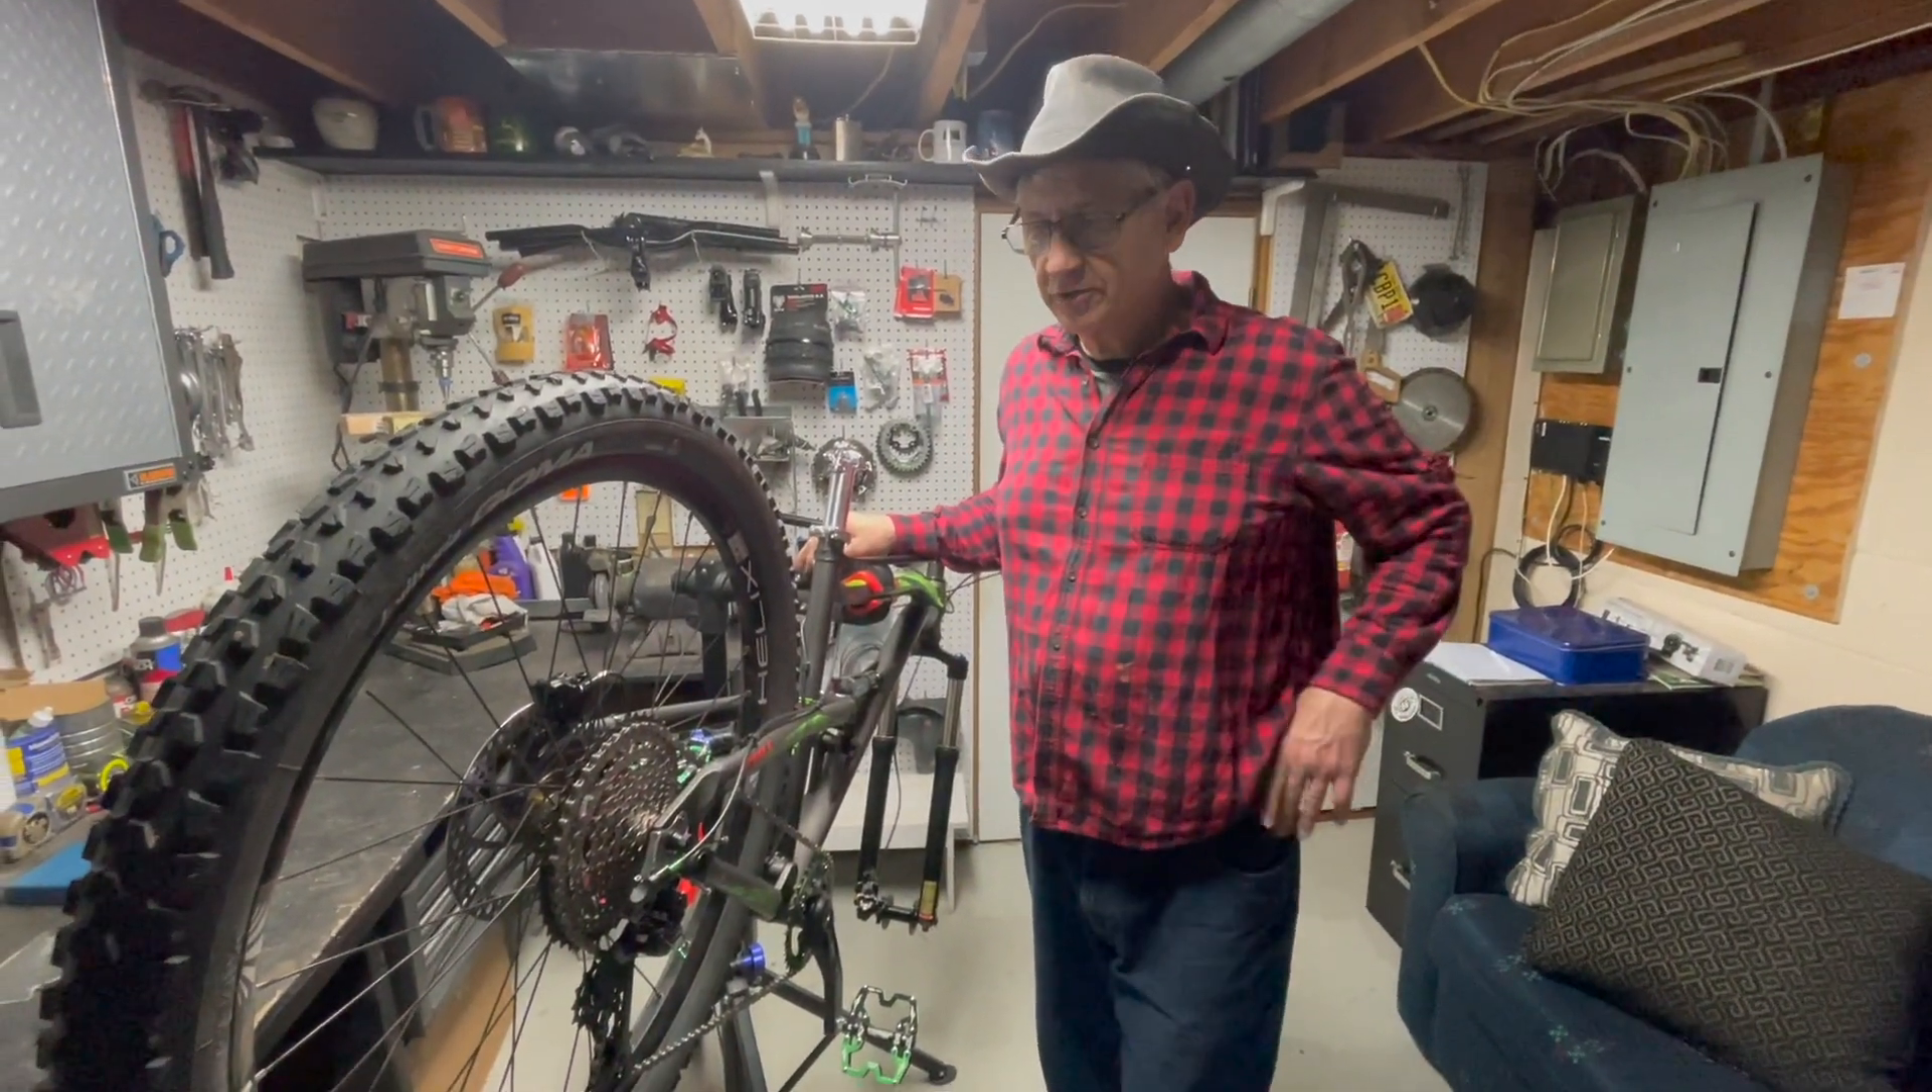I obviously can't do a bounce test because I don't have a front wheel yet.